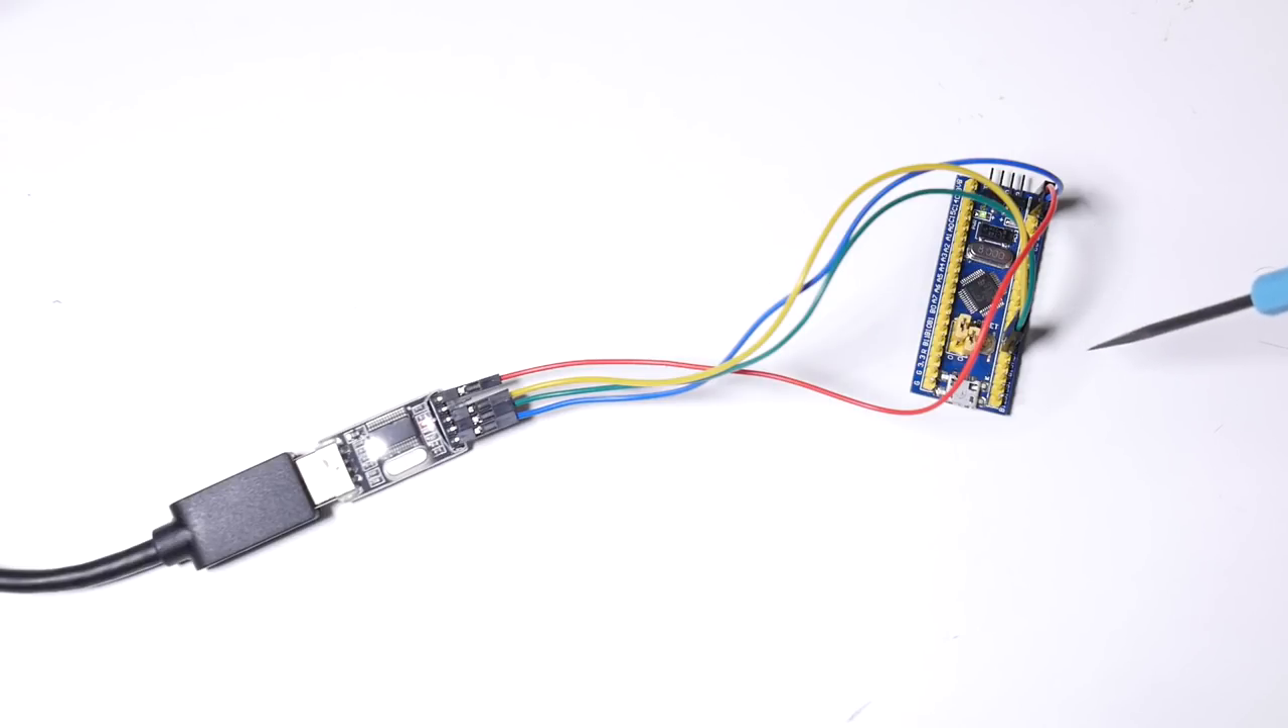So here i have the blue pill board wired up and ready to load the firmware.